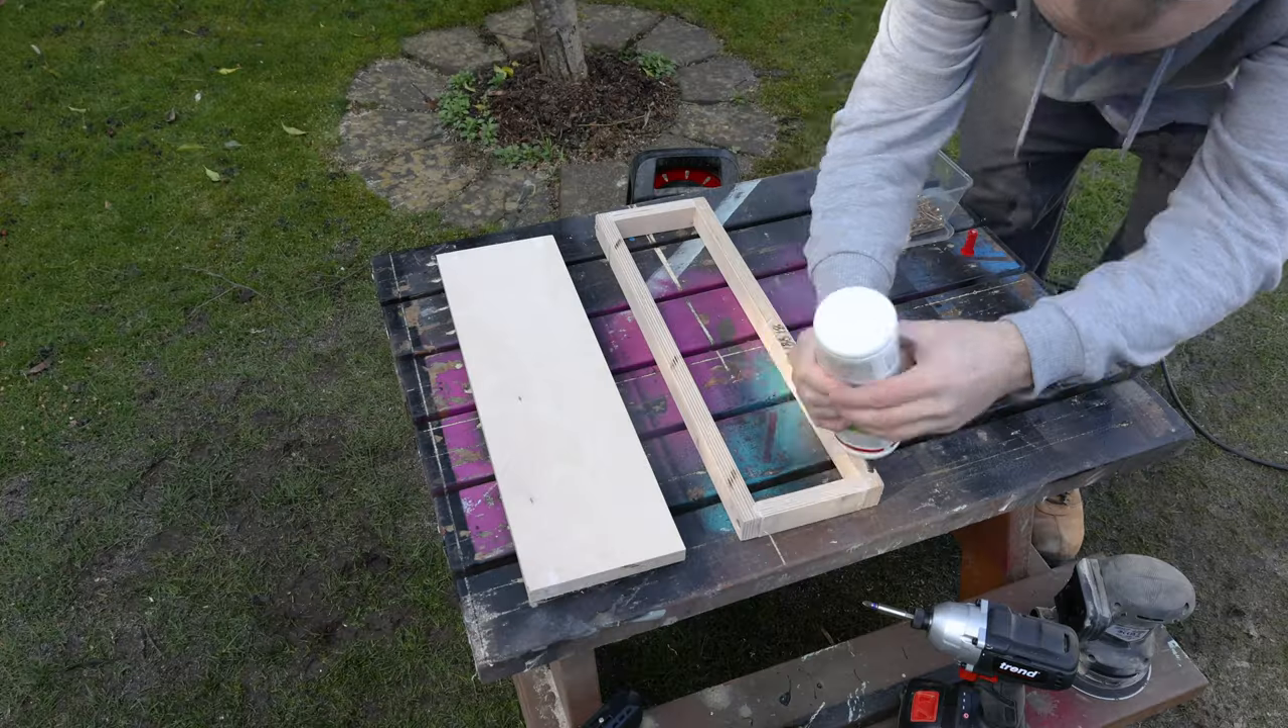With the outer frame to the drawer done now i can add a bead of glue around the bottom edge.